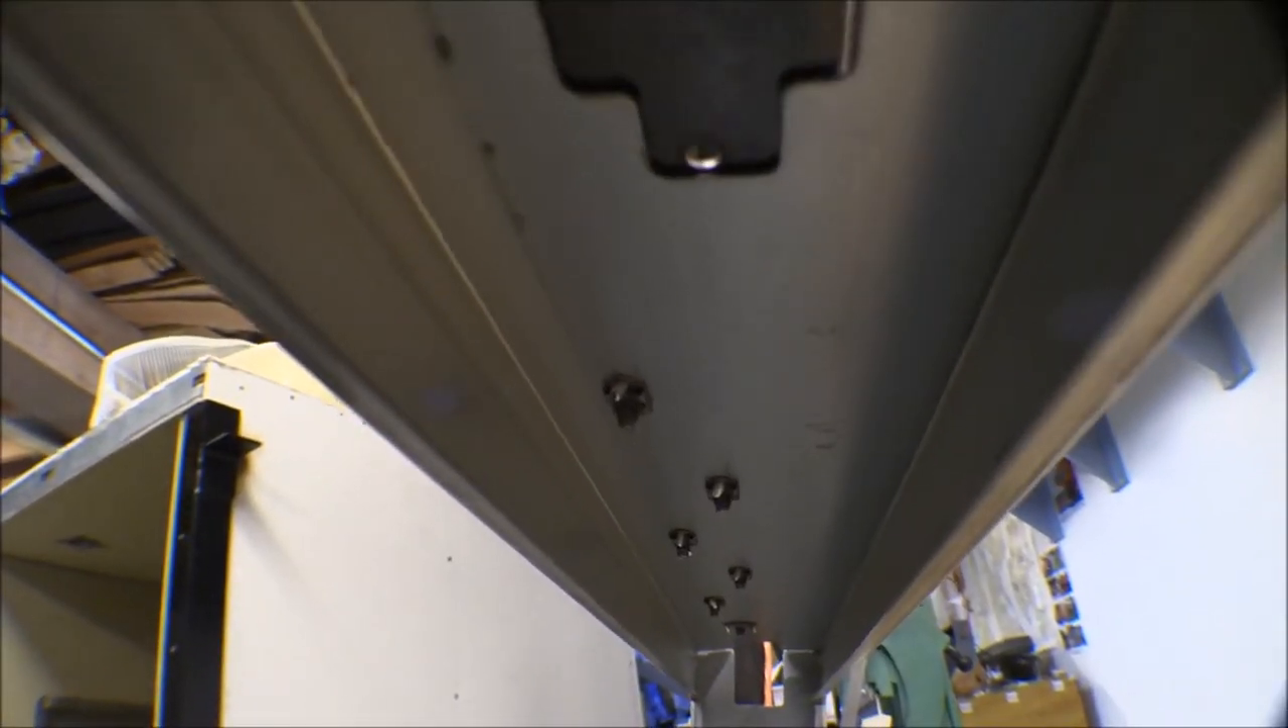And there's a look at the underside with the nut plates on it.